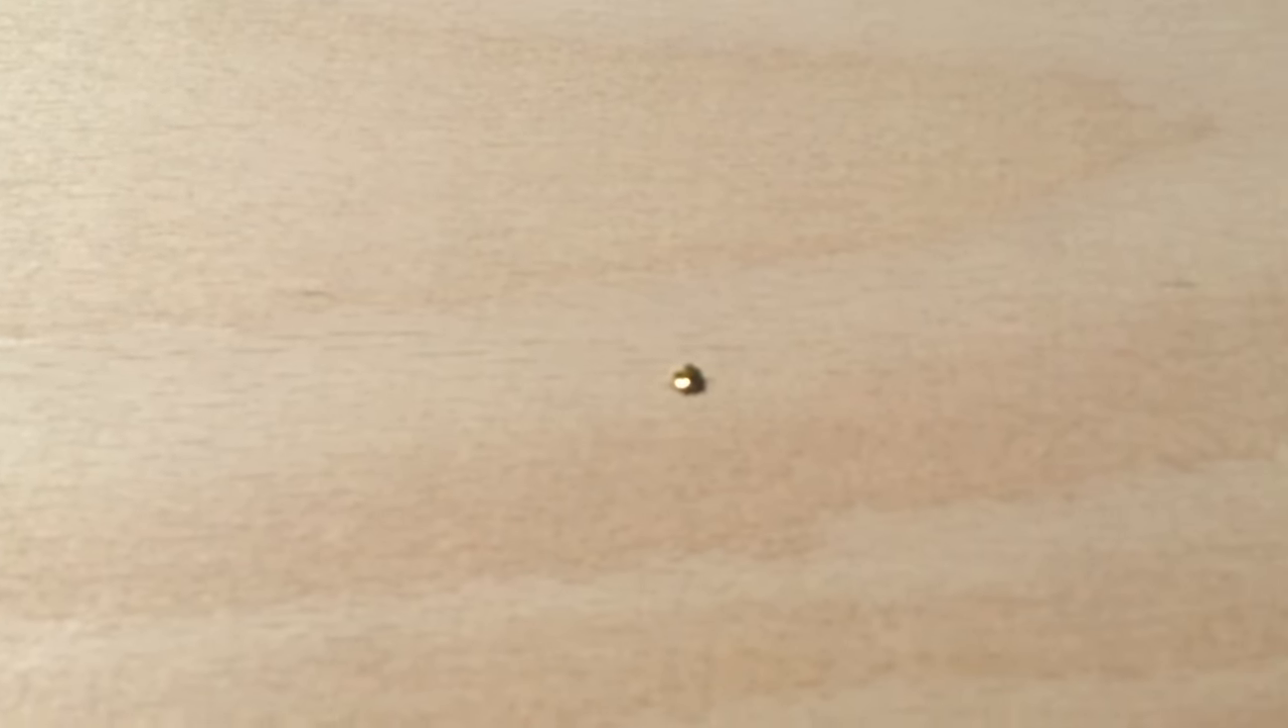The very tip of the screws that I used came out the other side of the plywood.